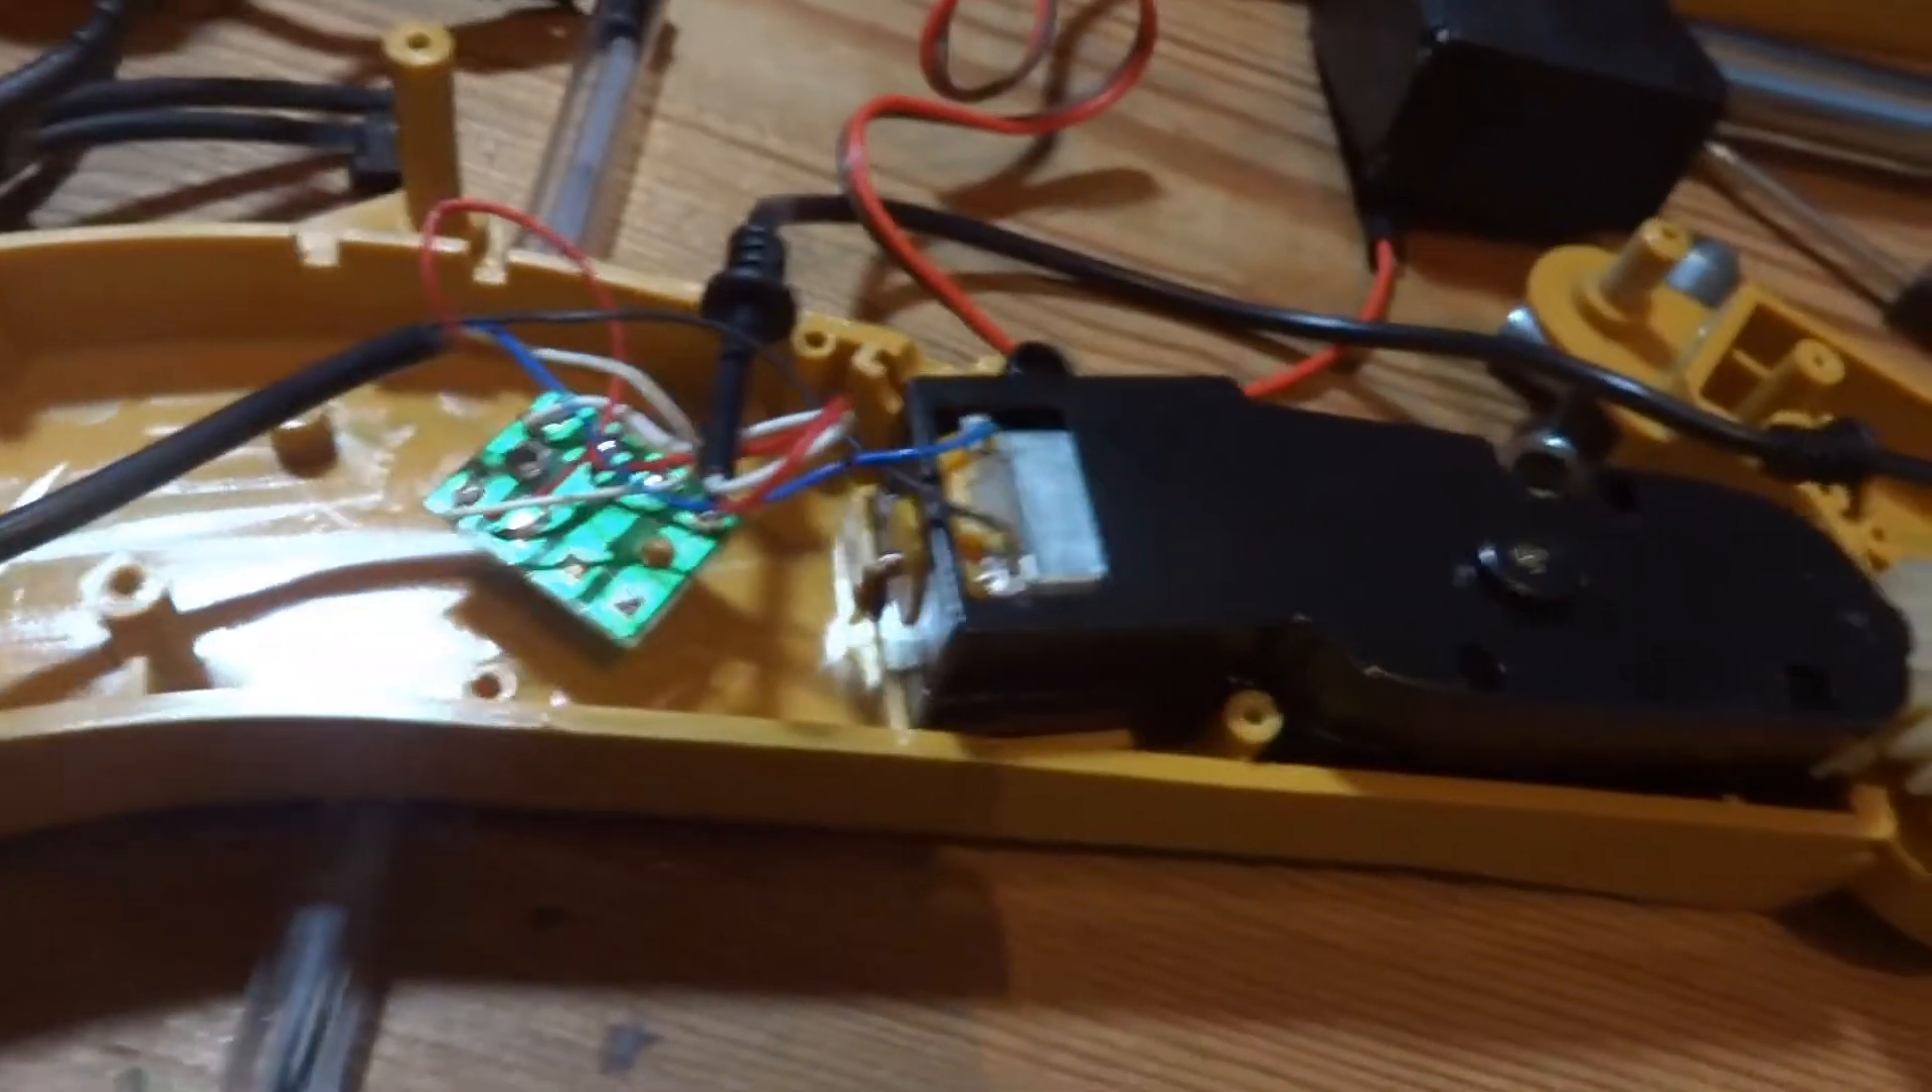Right then now that we've removed the boom and we've split the two halves of the boom cases we can see the little gearboxes inside and it's these uh gearboxes that have in fact gone.